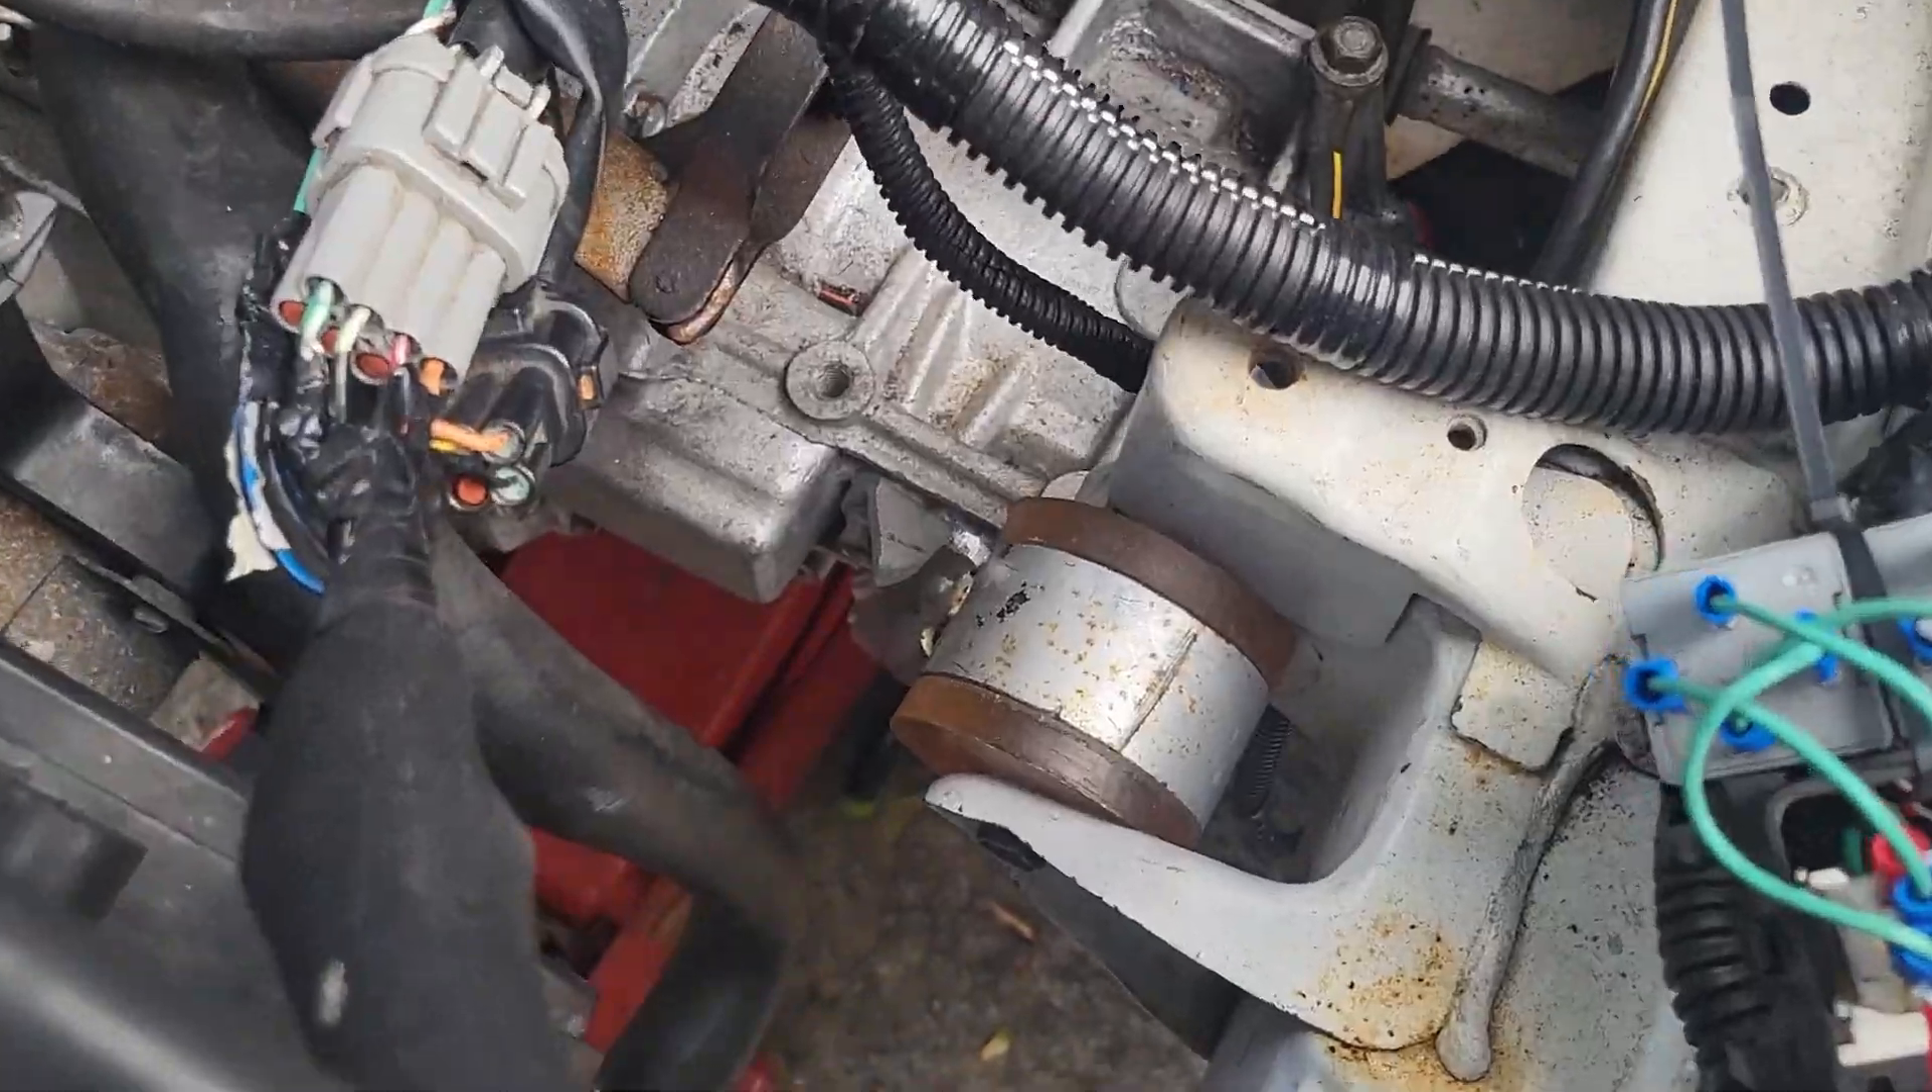I have fitted the transmission mount, used a bit of soap to help it slip in, and also used this block of wood and the hammer to really just hammer in there, because it was a very, very tight fit.